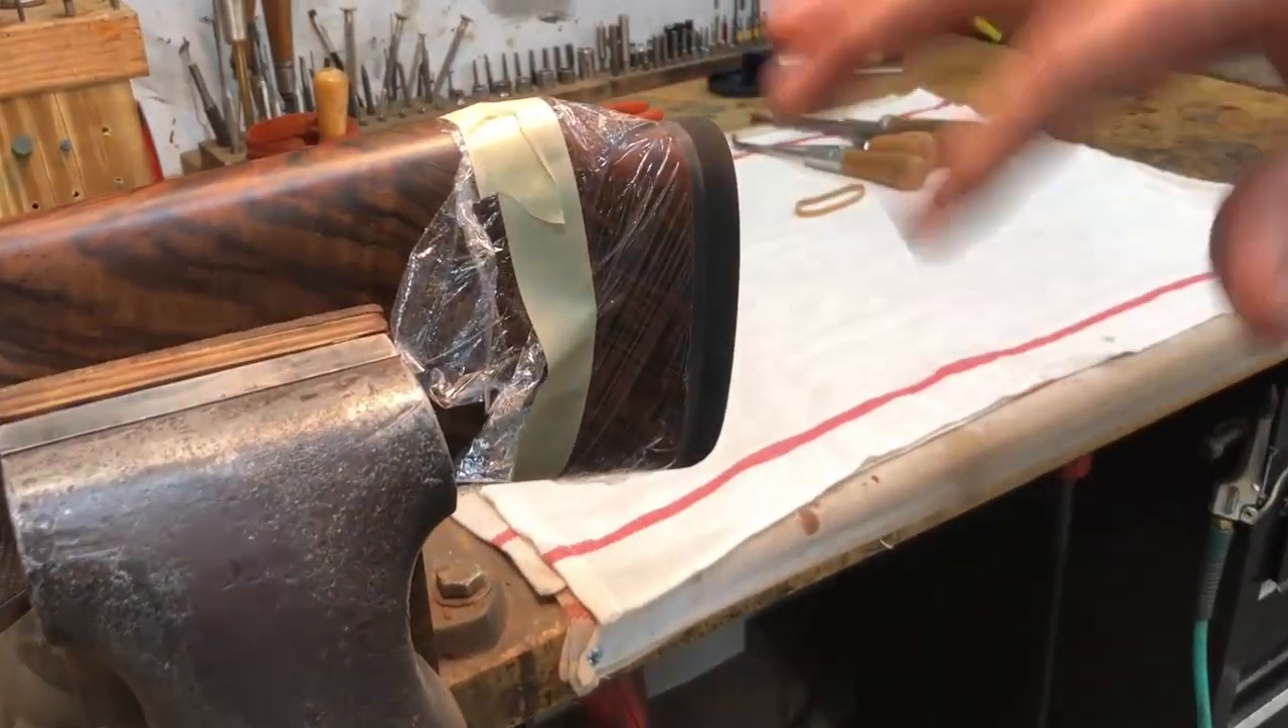You can see I've put a piece of saran wrap and just sort of taped it so to keep it from bunching up.